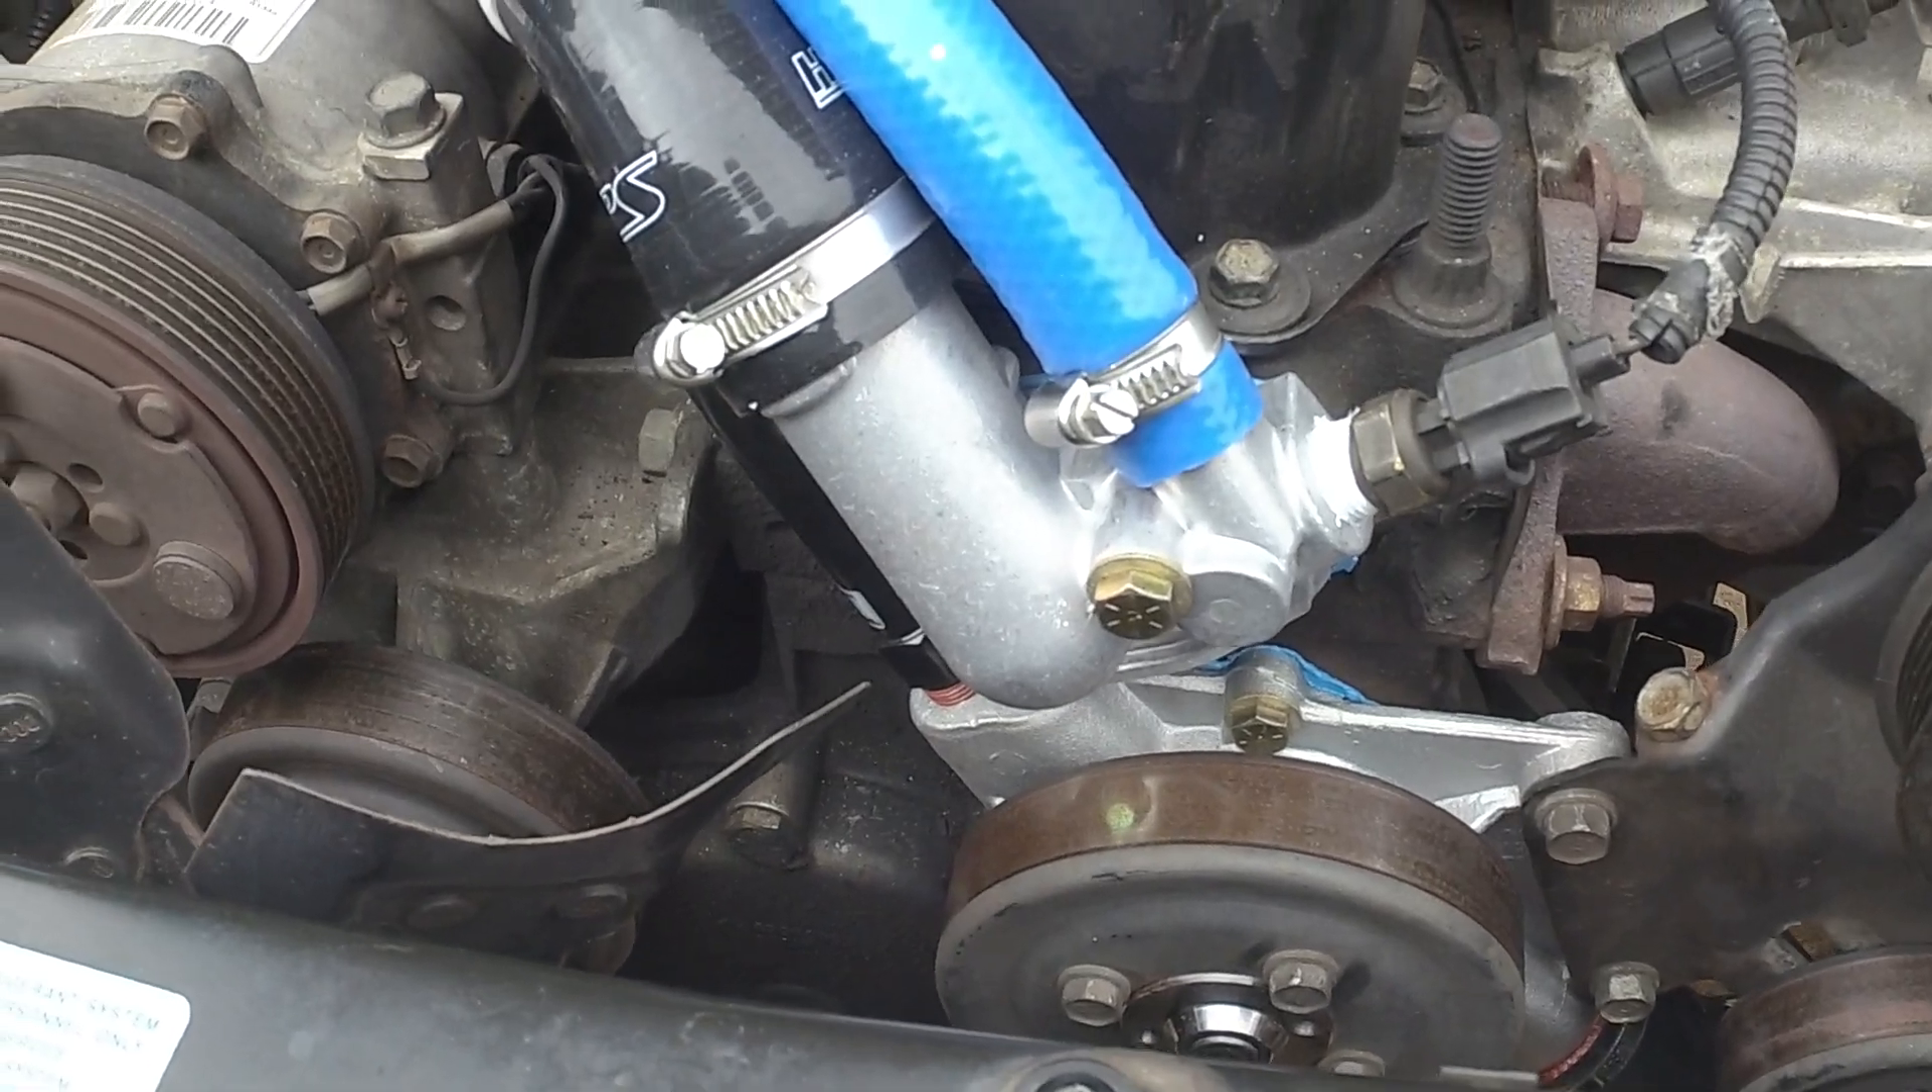So we've got the hoses all done.